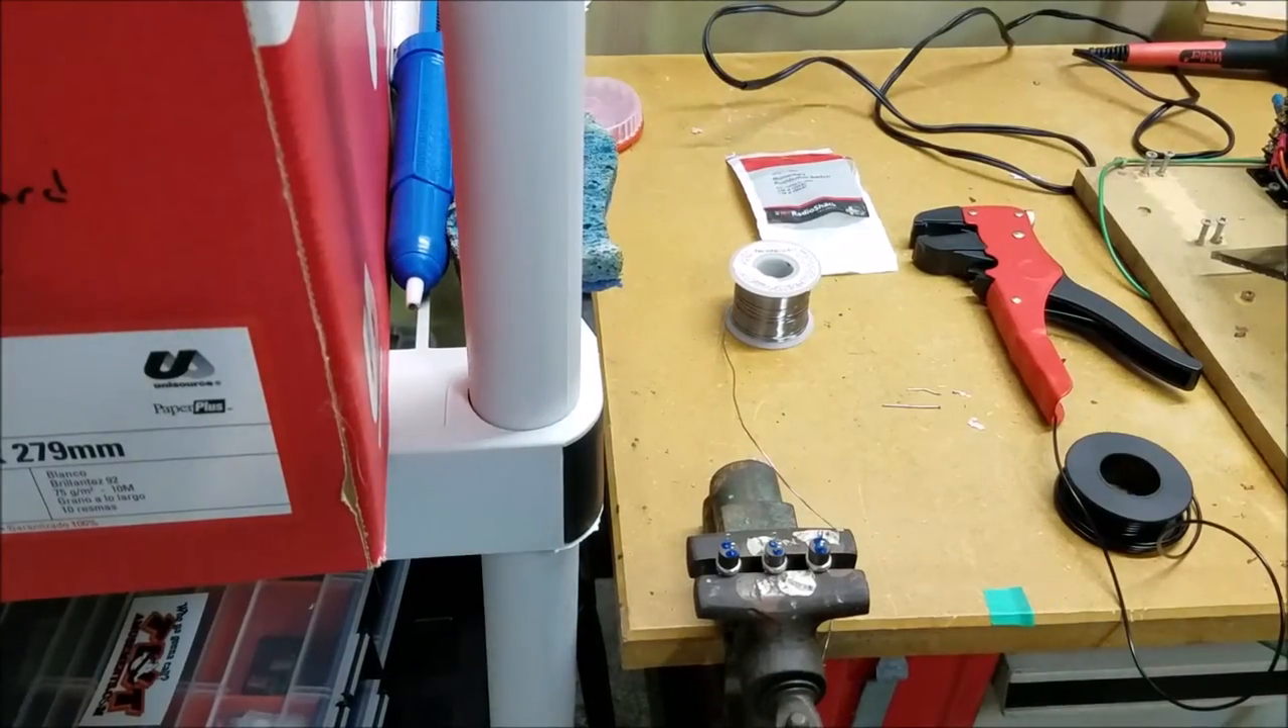And so what I've done is I've gone ahead and I set up the three switches that I'm going to use right down here and I'm just going to daisy chain from one to the next the ground.